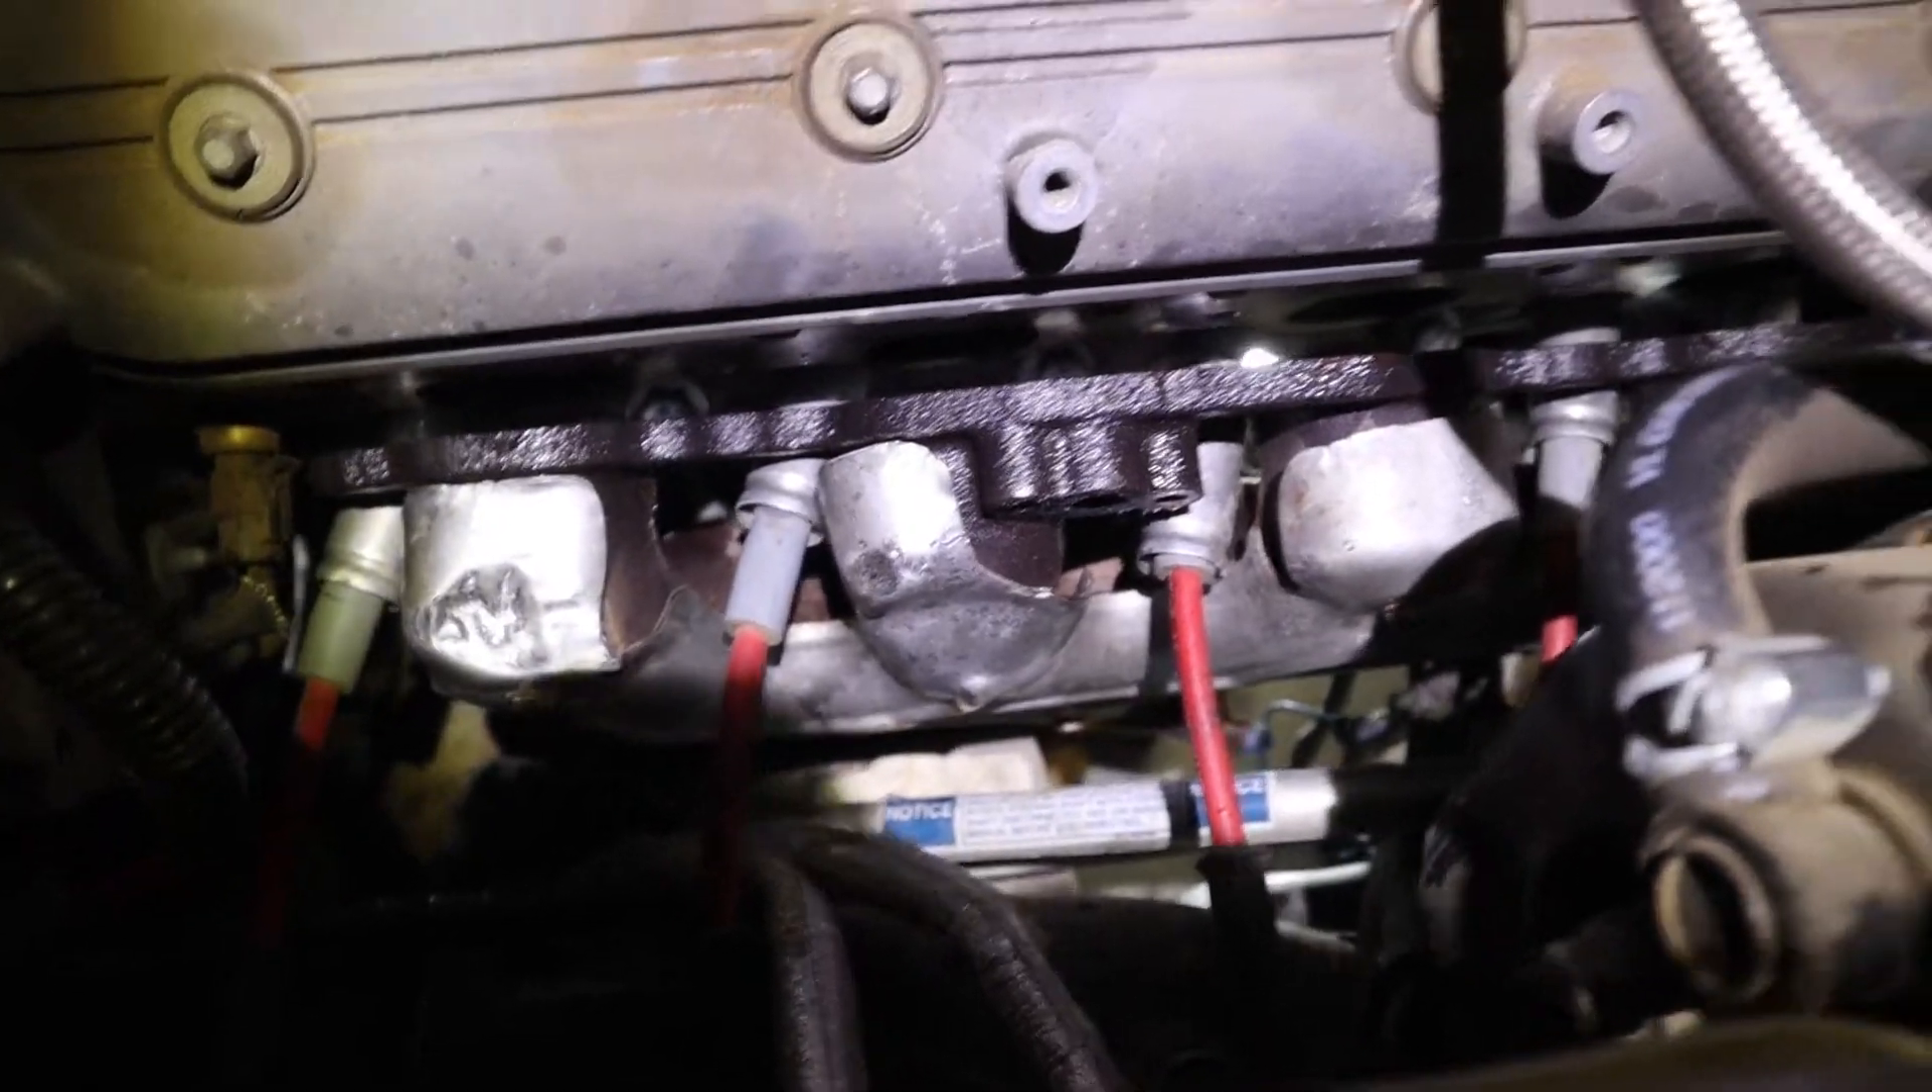Something you'll probably want to do that i haven't done yet is pull these plug wires completely out.